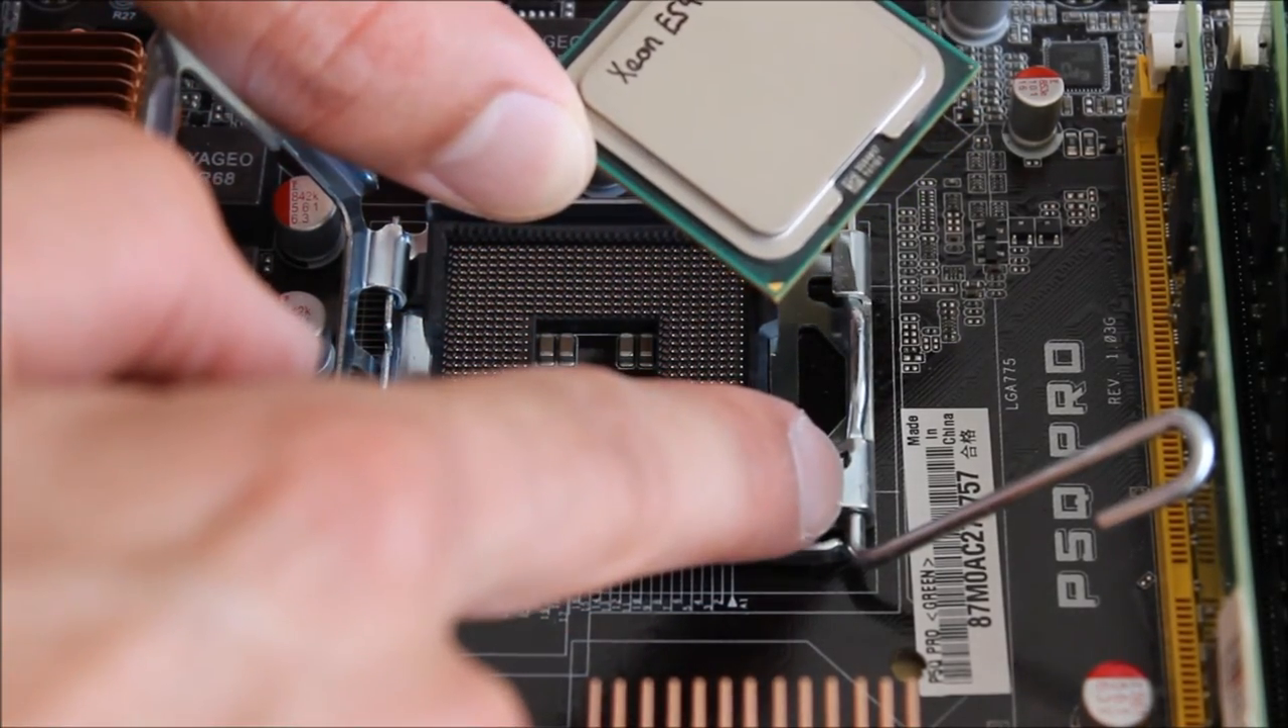Gut, was jetzt noch bleibt, ist nur noch den neuen Prozessor einzusetzen.